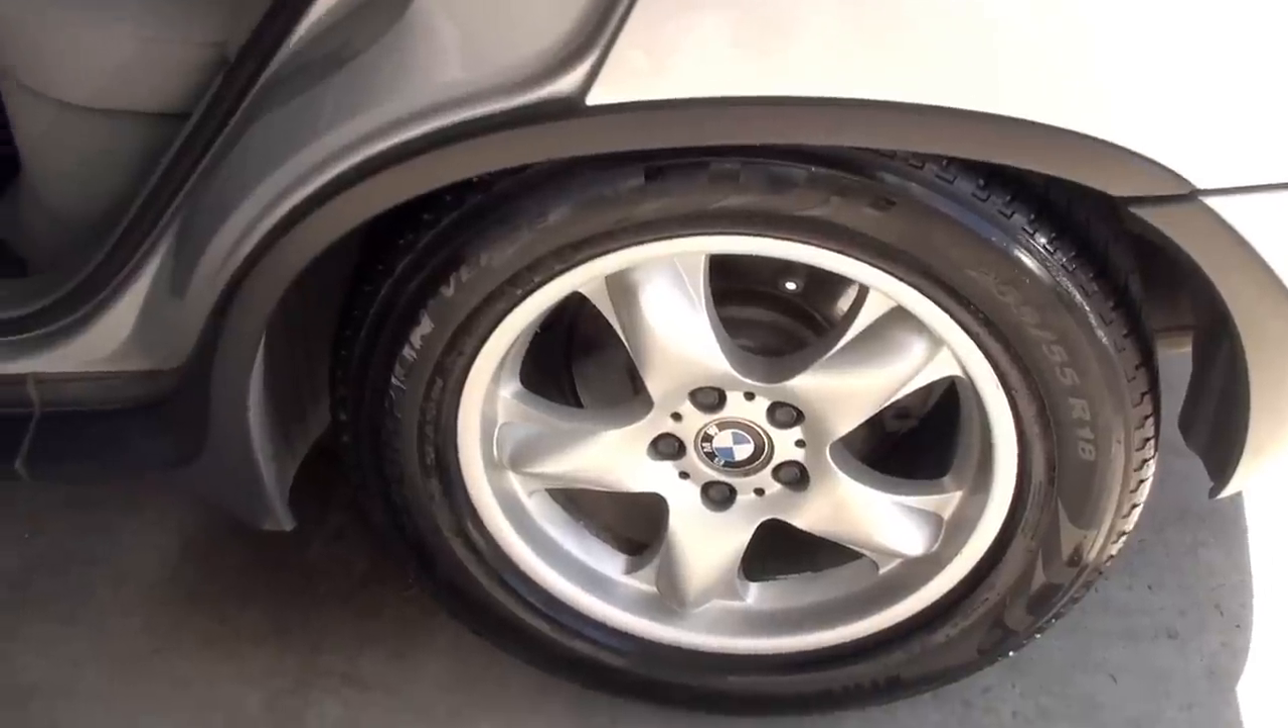Wheels are back on.